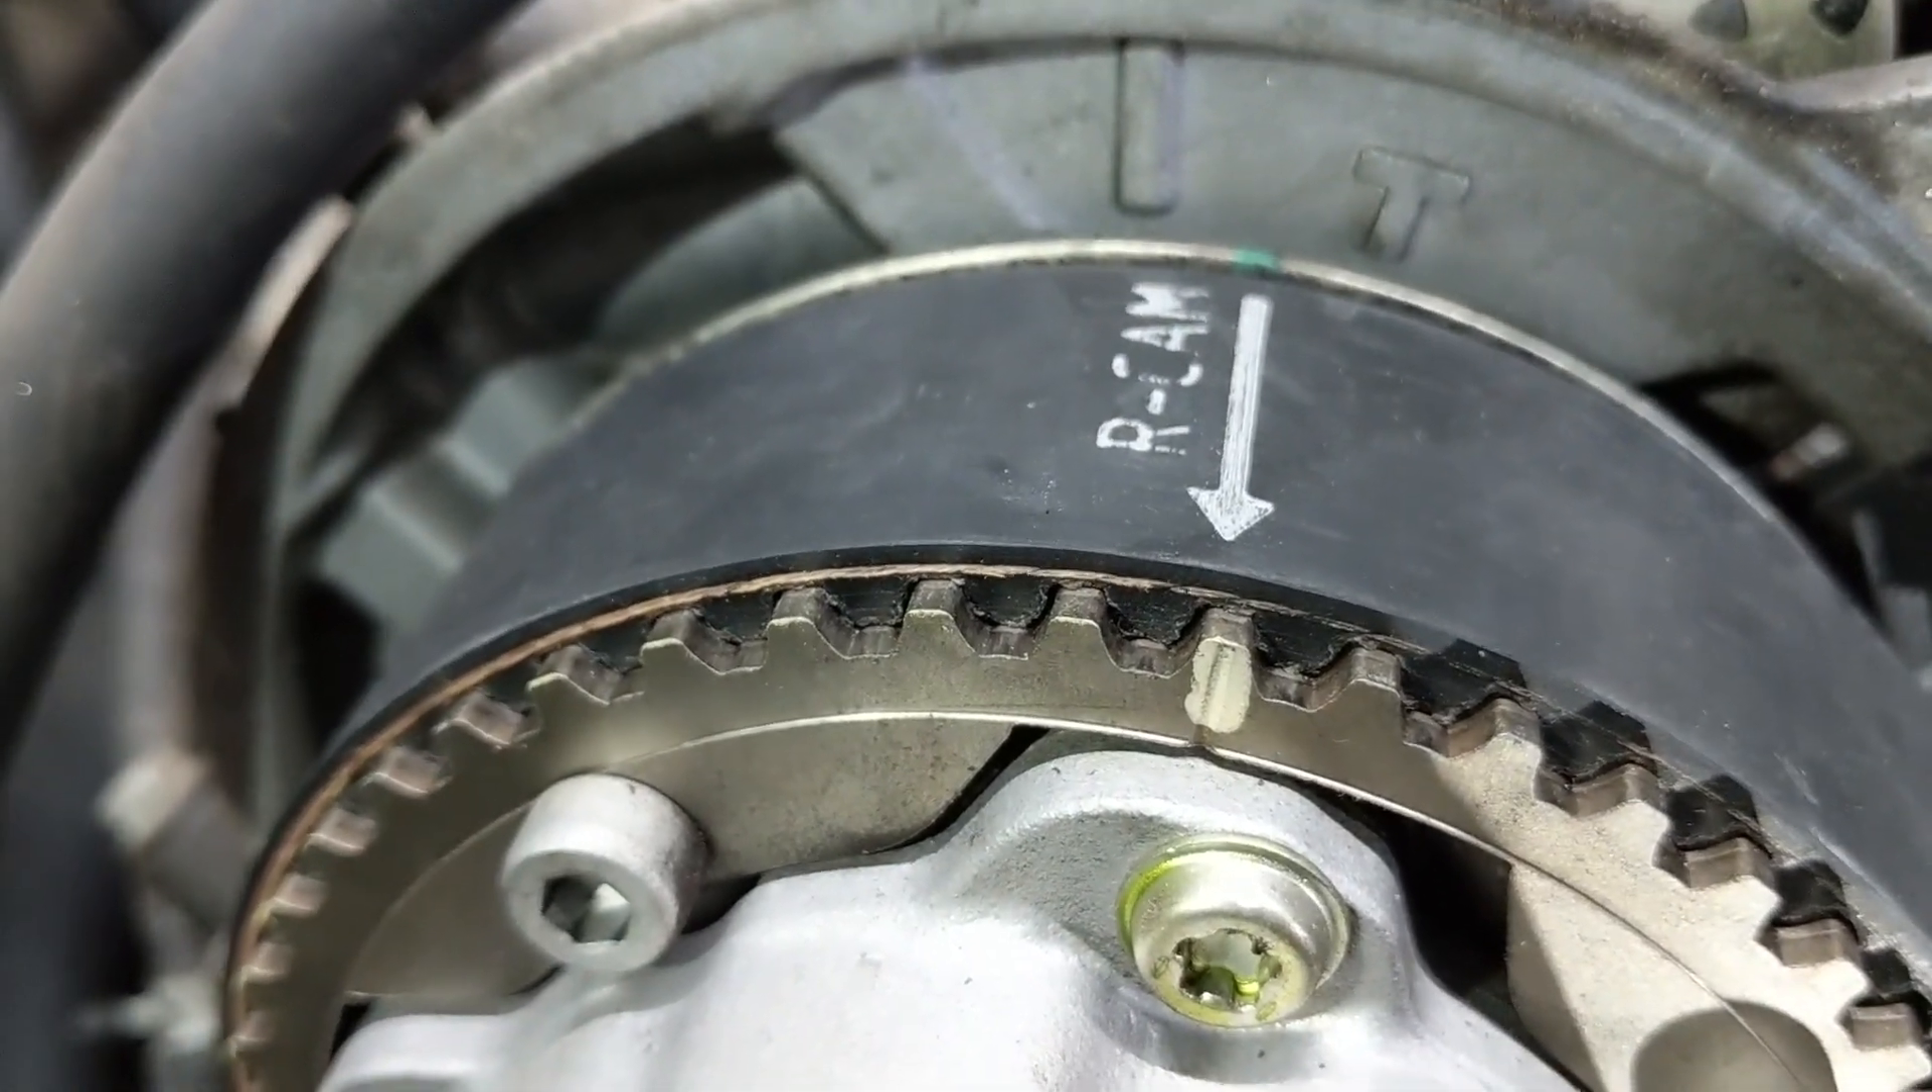So you can see the arrow there does match up with the mark on the back of the pulley.